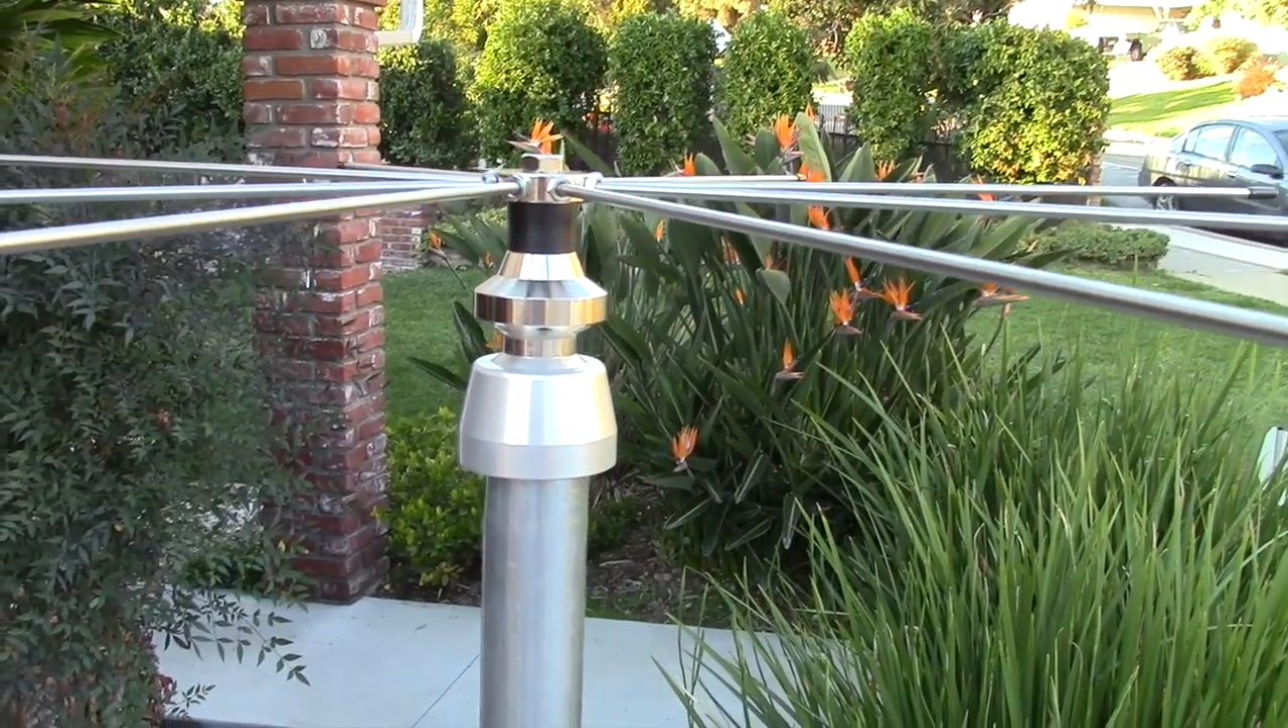You can see how the hub fits on the mast.